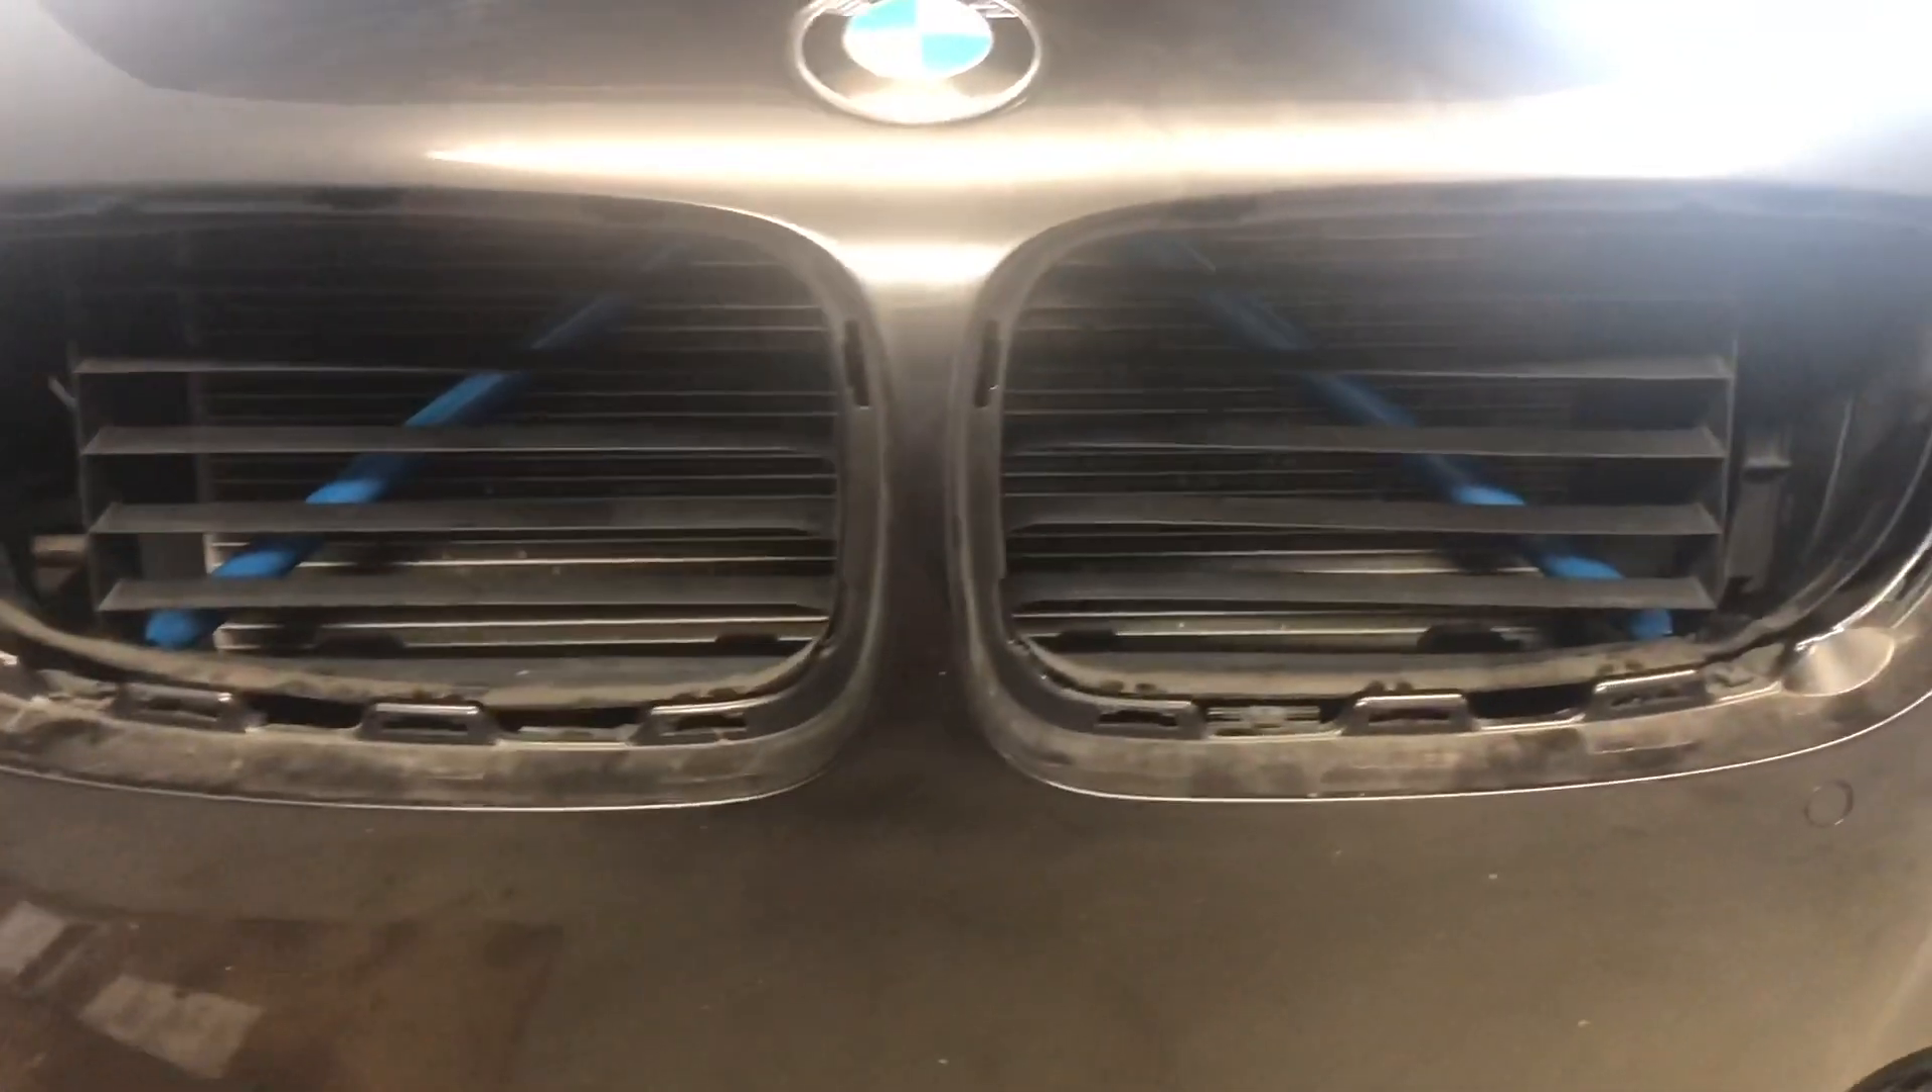We got the bars installed so that's what they look like behind the grill.